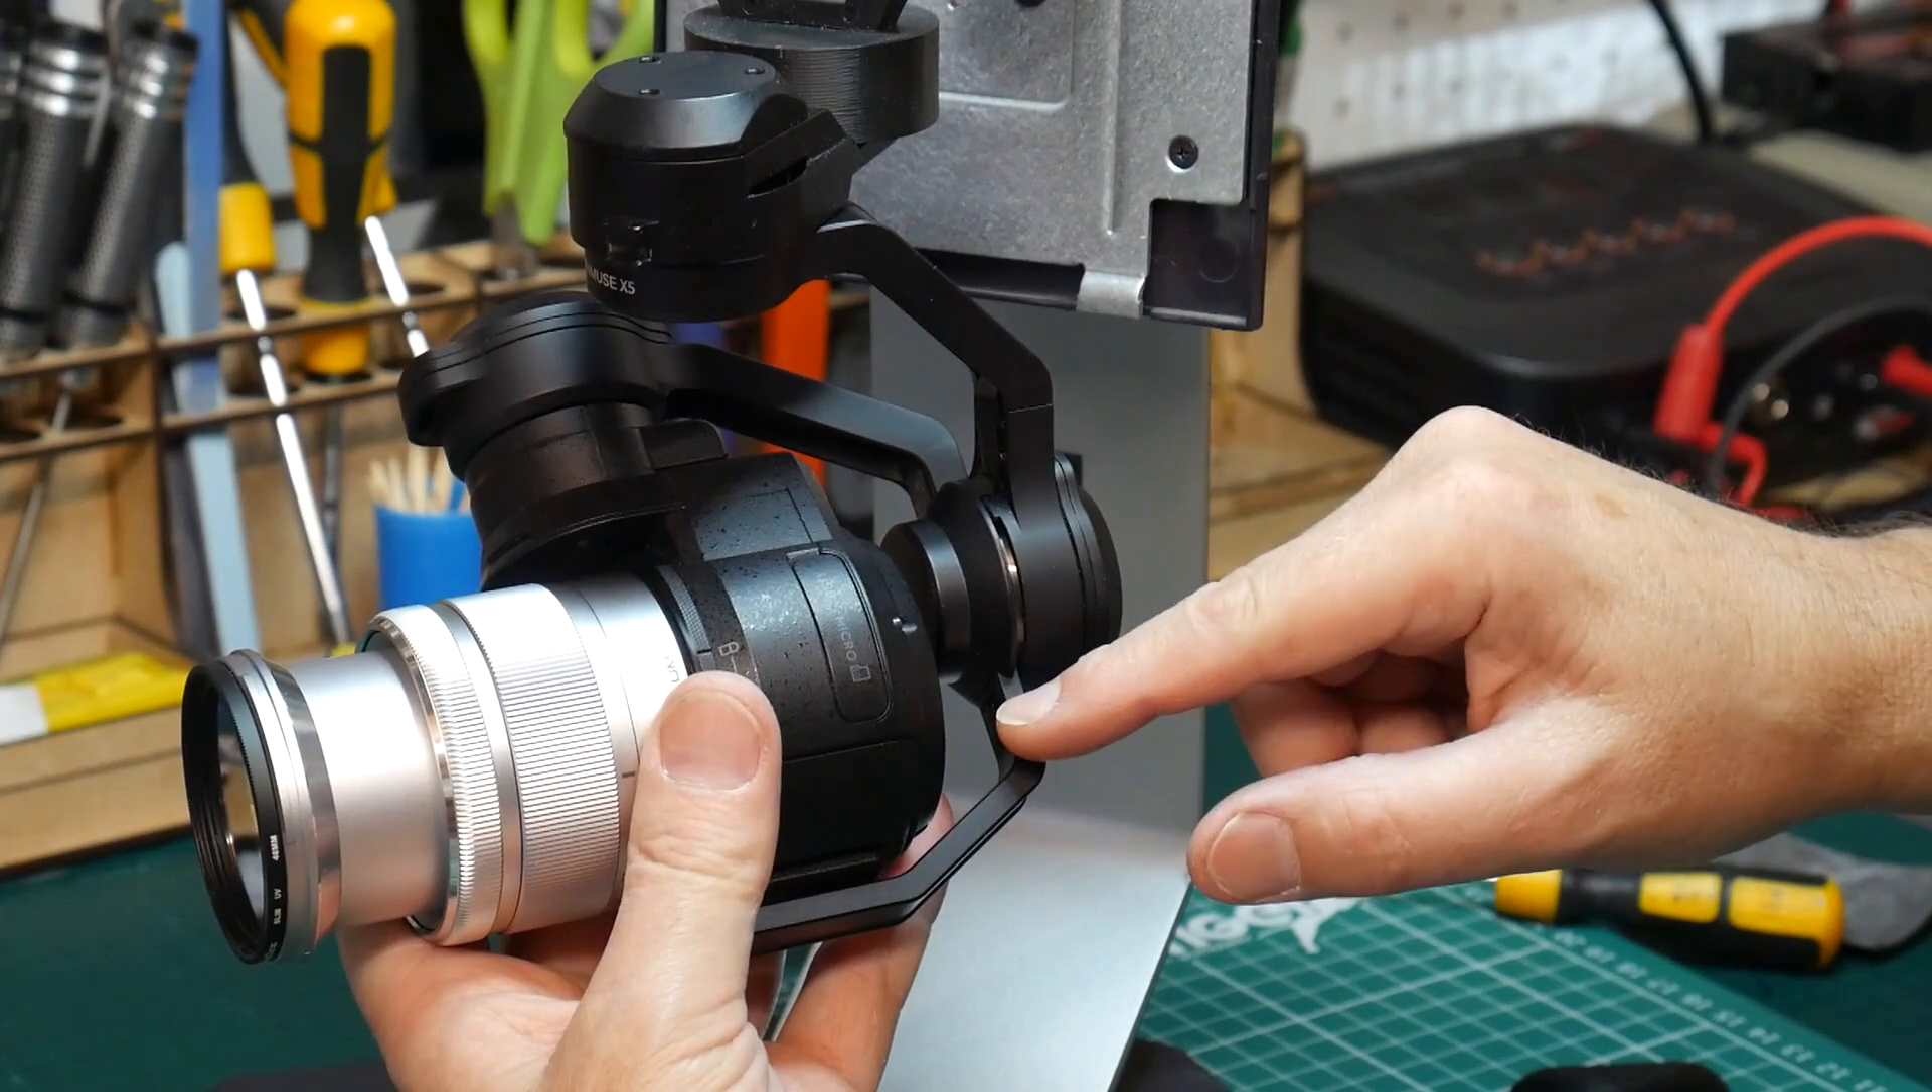There's not actually a lot of room between the camera and the gimbal here to fit a weight.